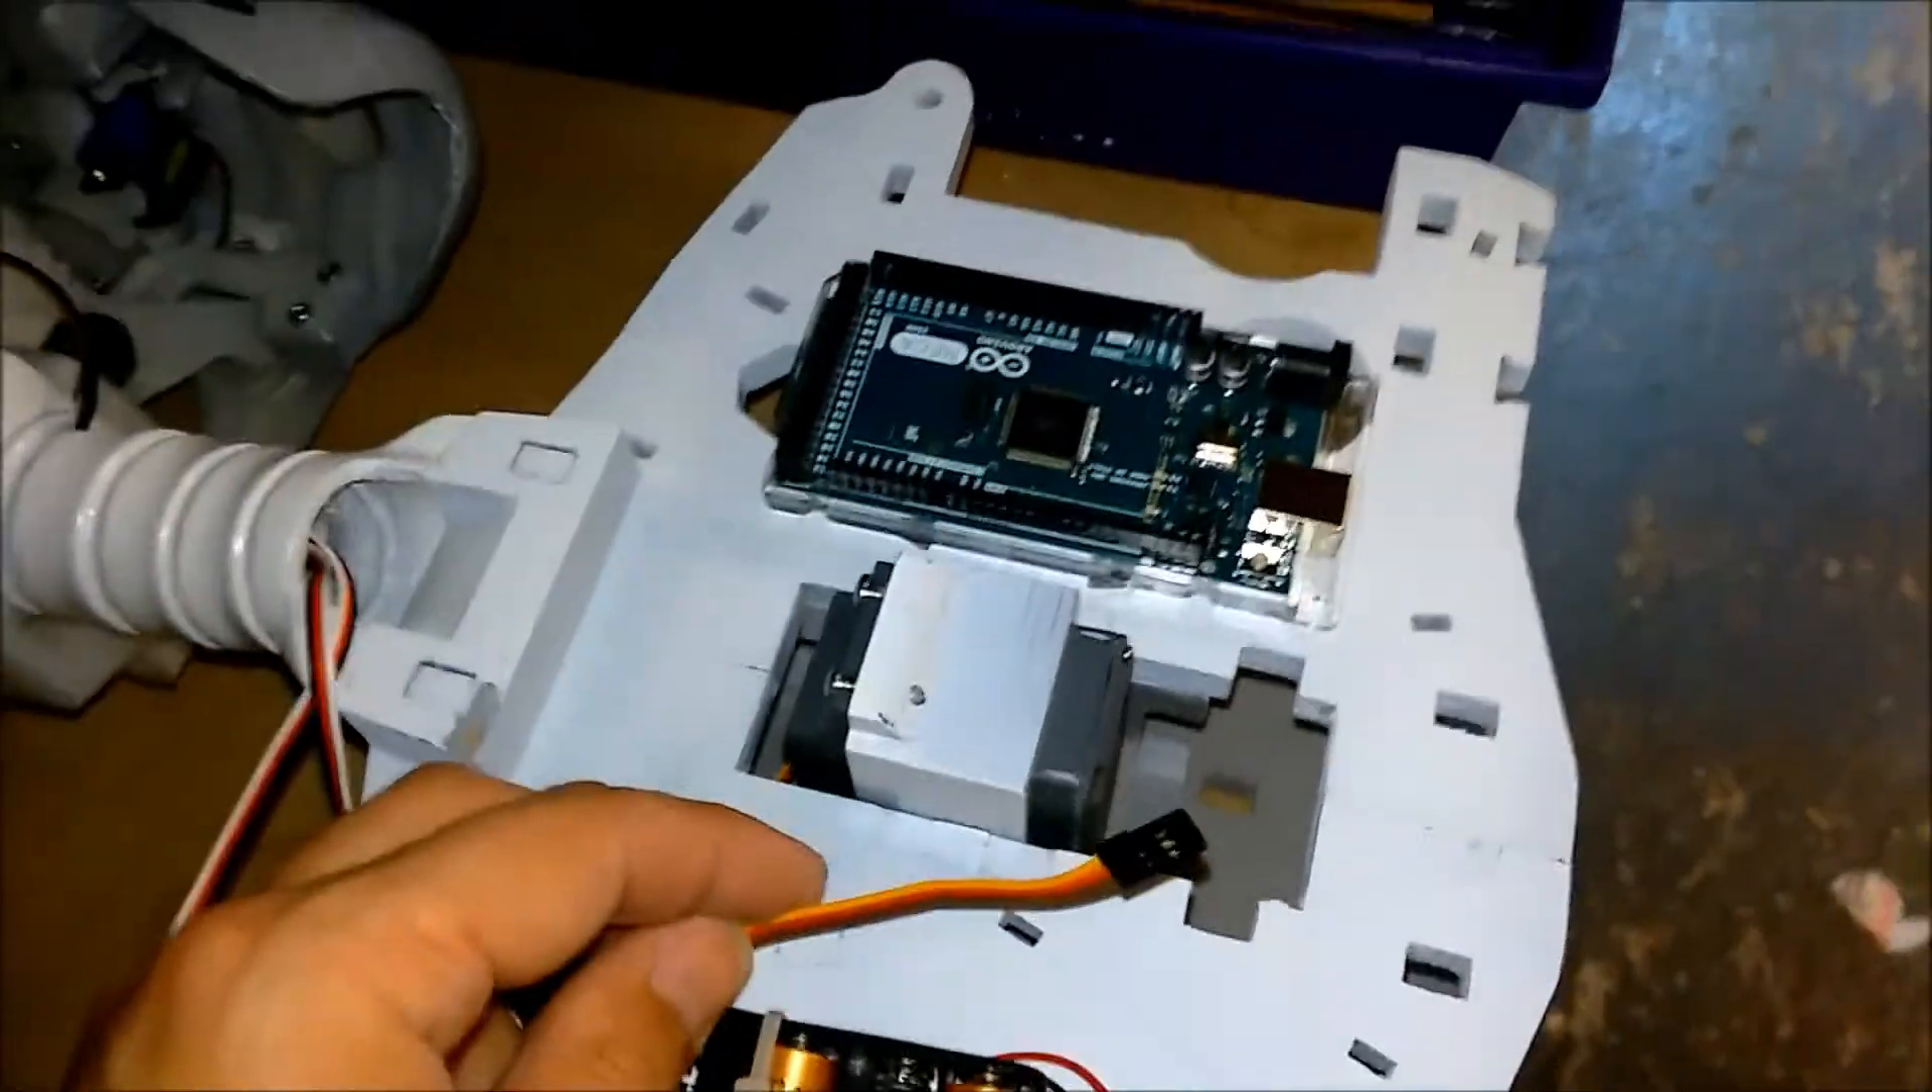The cable I've taken out through the side and then up through the back so I'll have to connect that up to the board at some point.